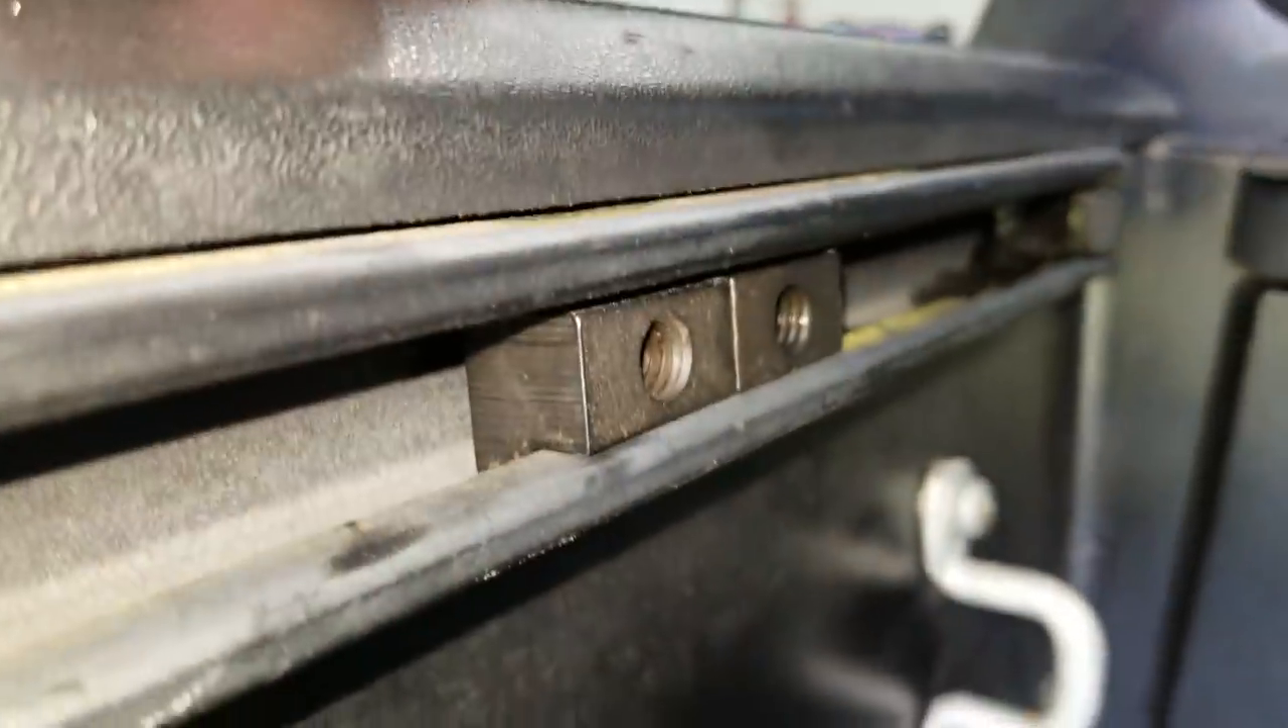Okay, I got my T -nuts in that side. I got them in this side.